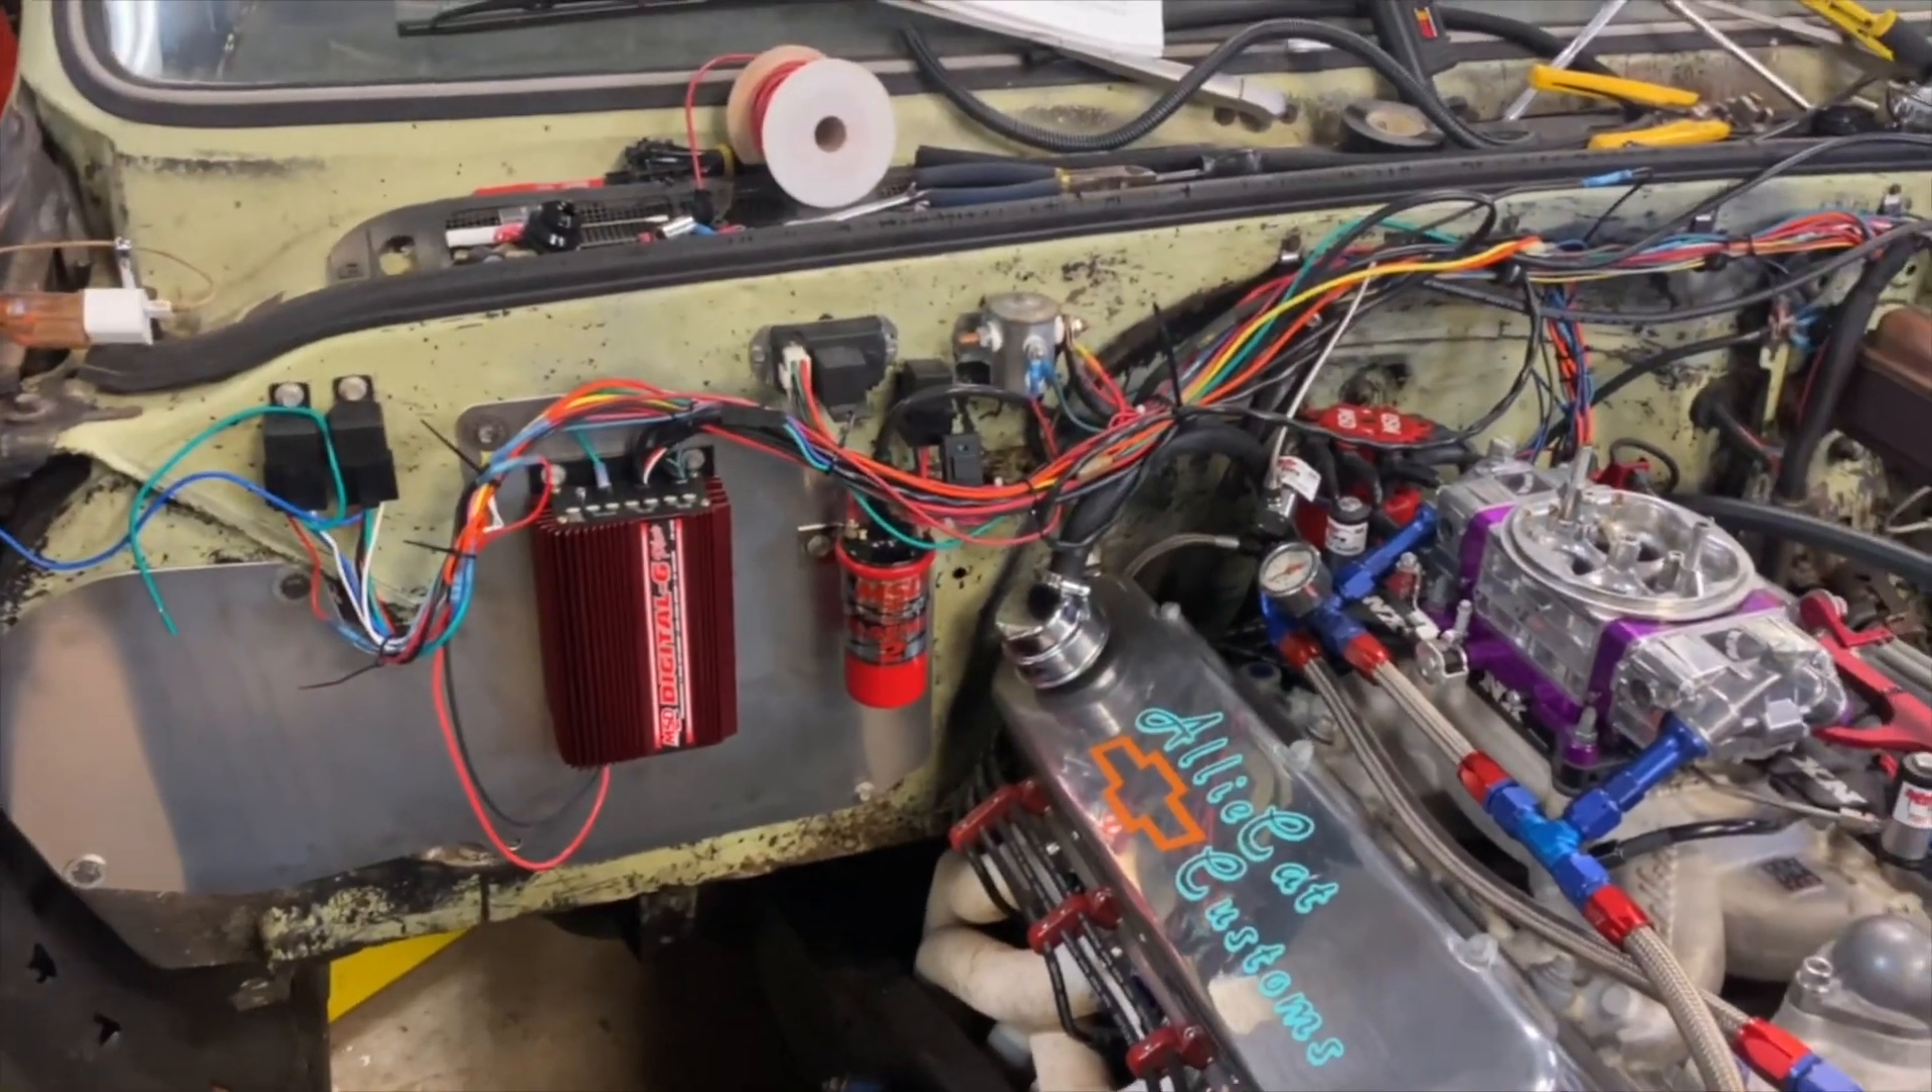I got all the wiring harness done. I just got to tidy it up, put it all in looms.